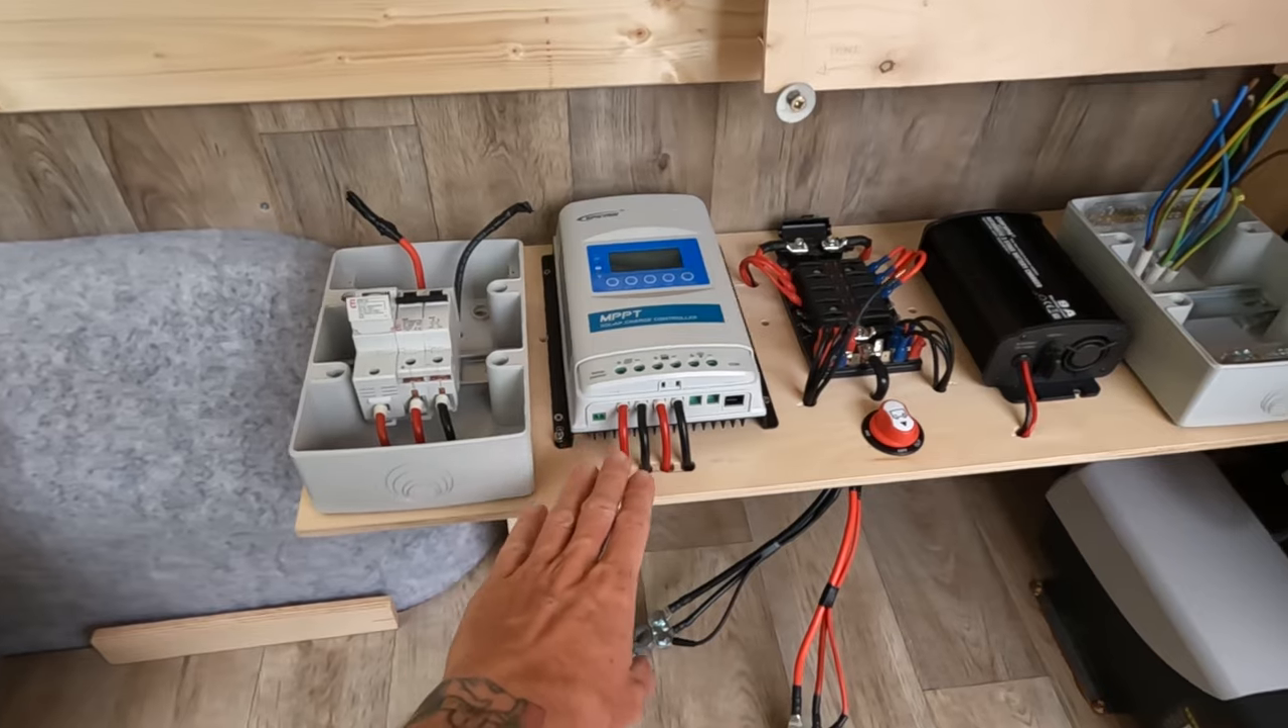We've still got the cables hanging out here that are coming down from the solar panel, they still need to go in there.